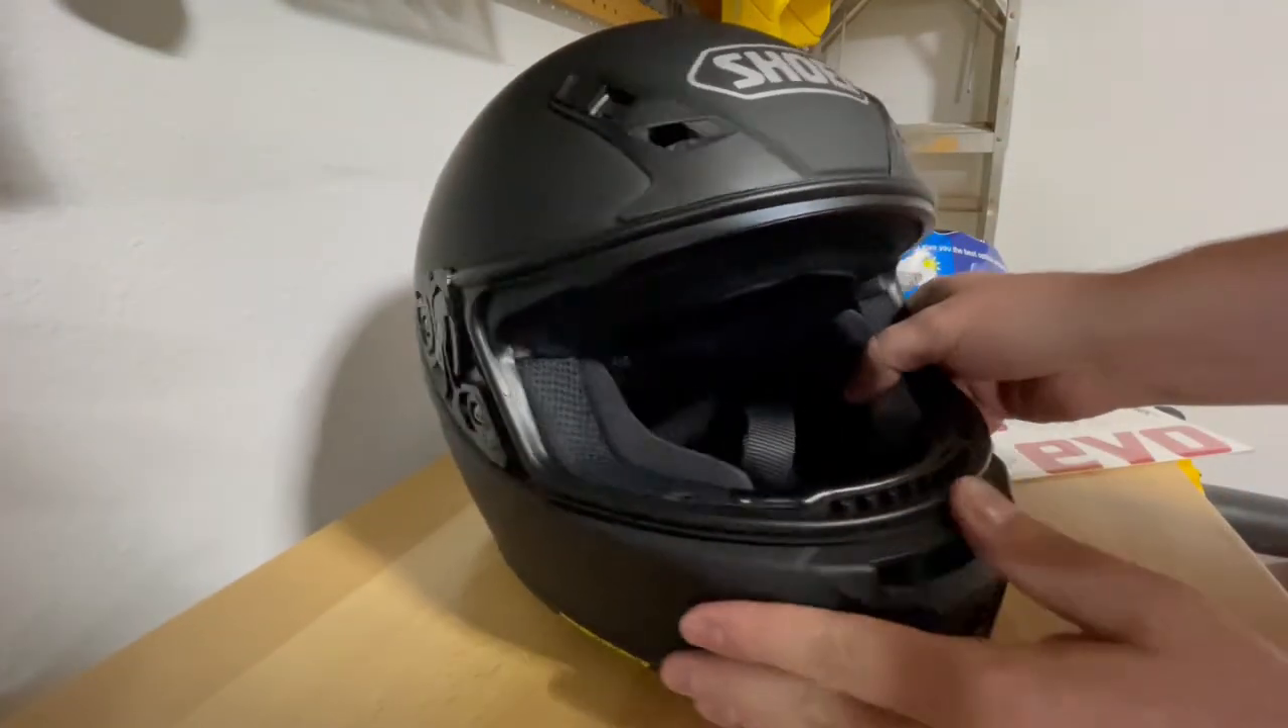As you can see i've been able to remove the default shield from this helmet here.